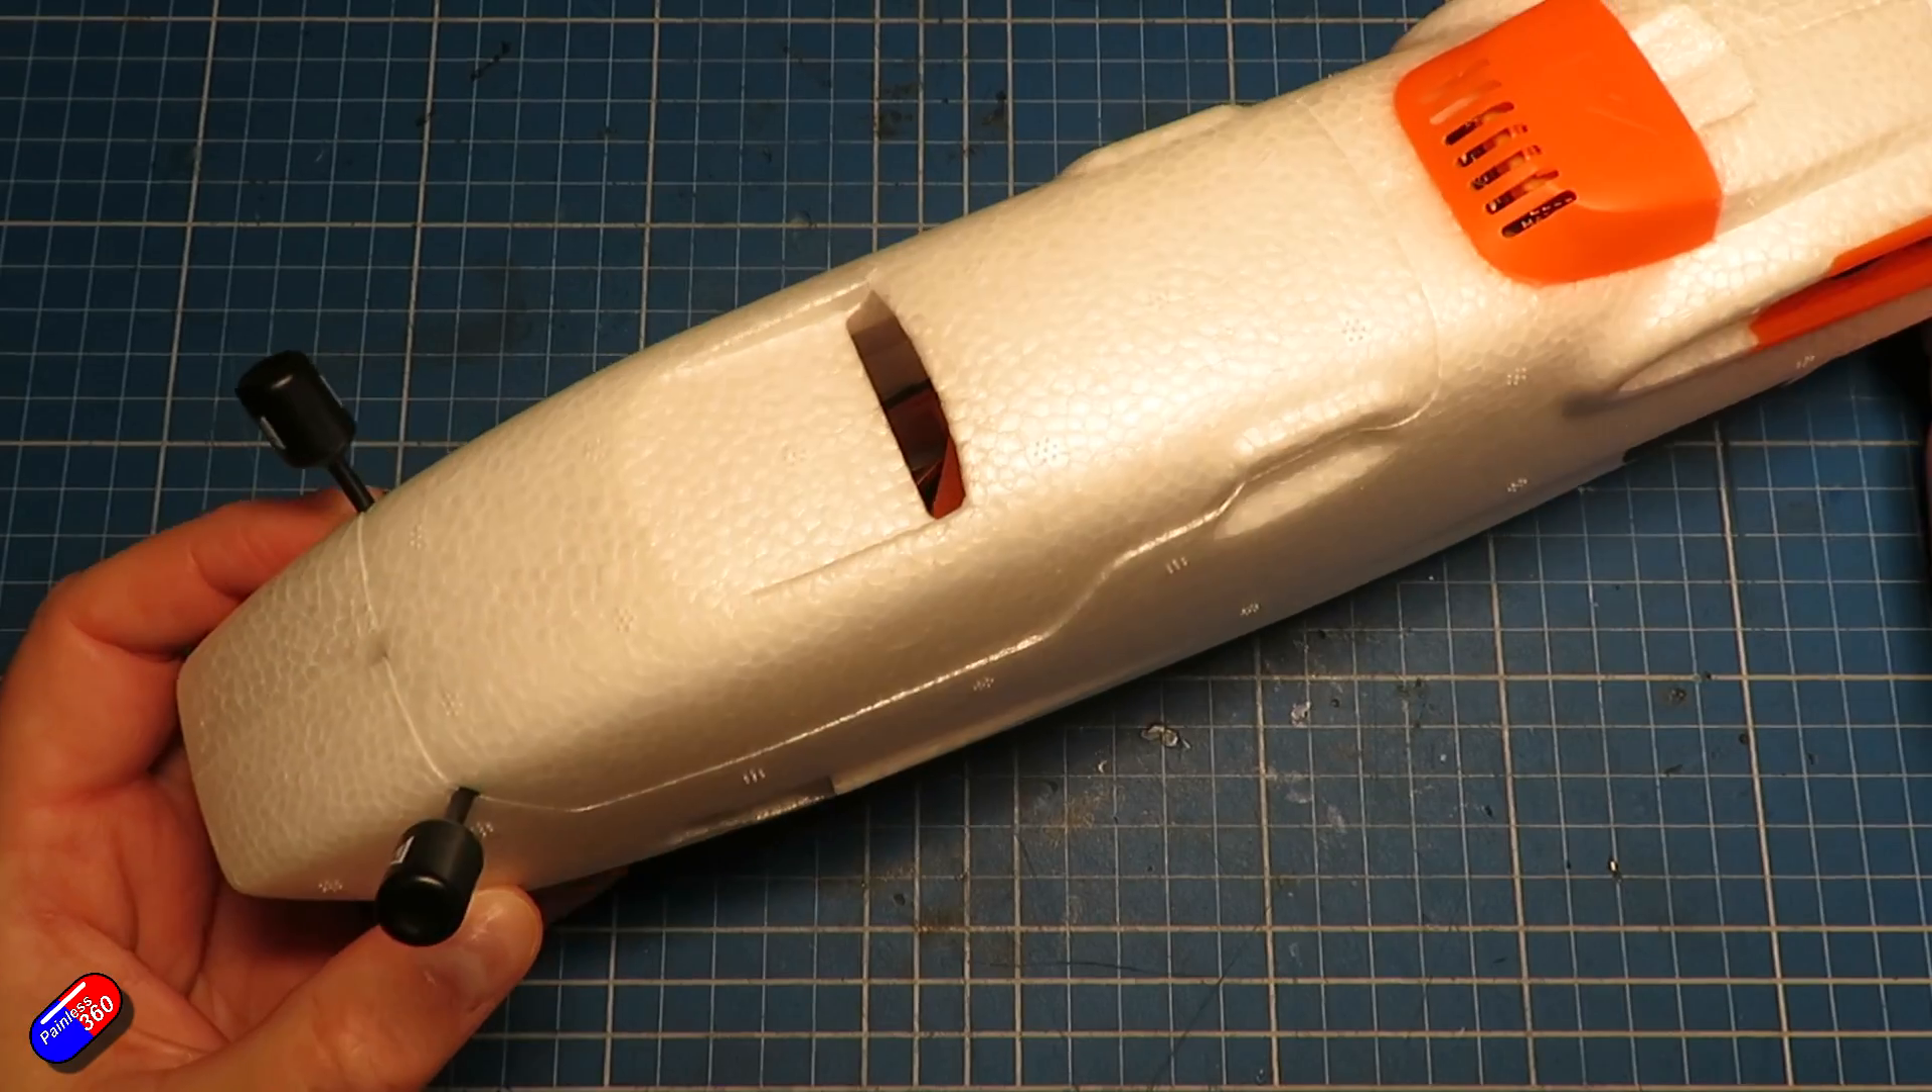So here's the body all put together.